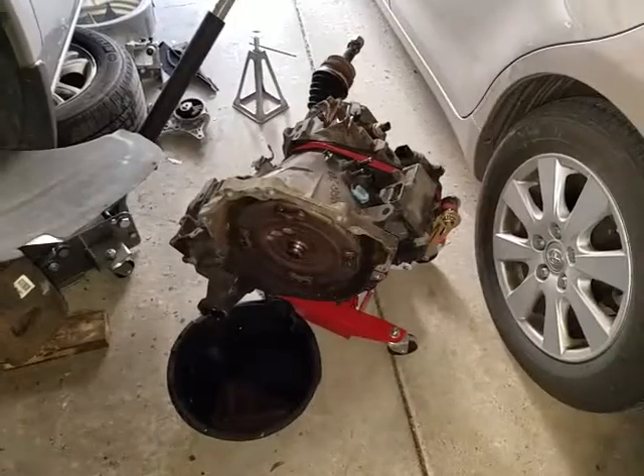All righty so I have successfully removed our transmission here it is right here.